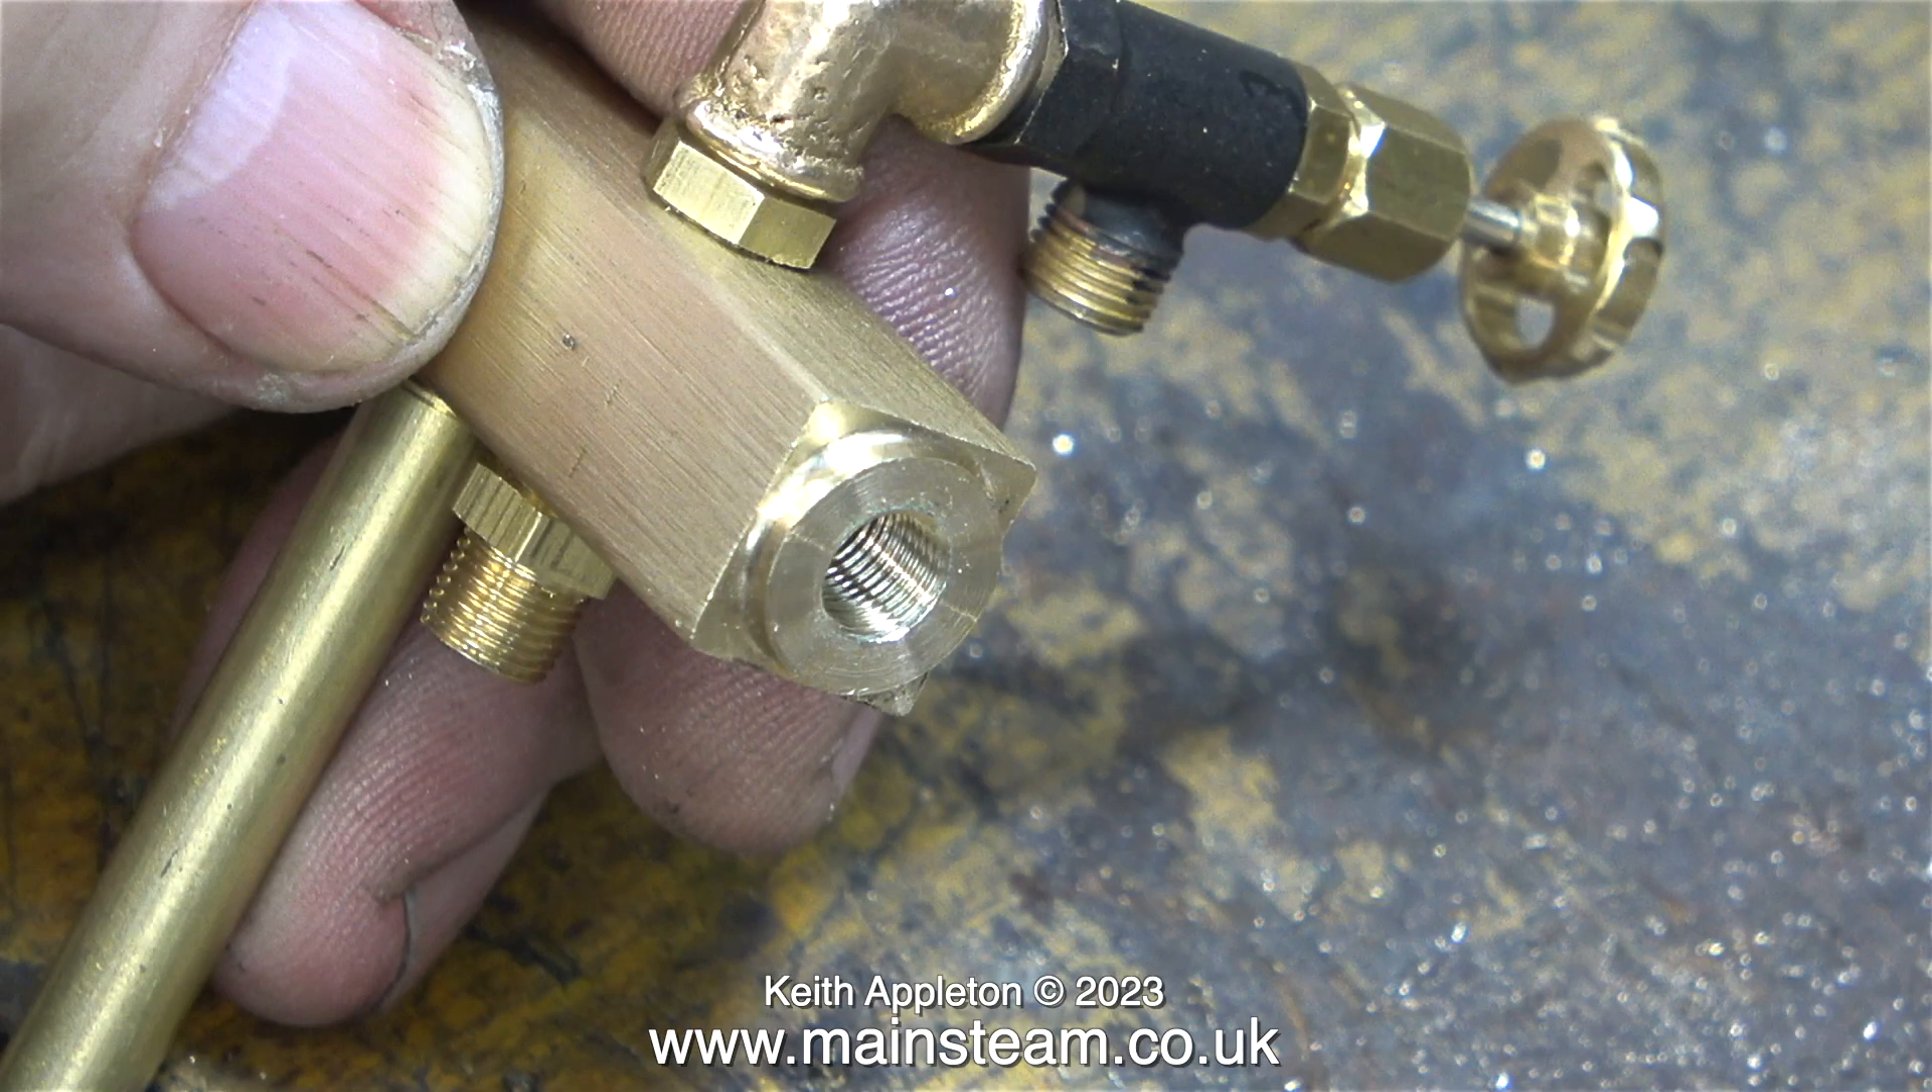This clip shows the first of the steam taps in position.